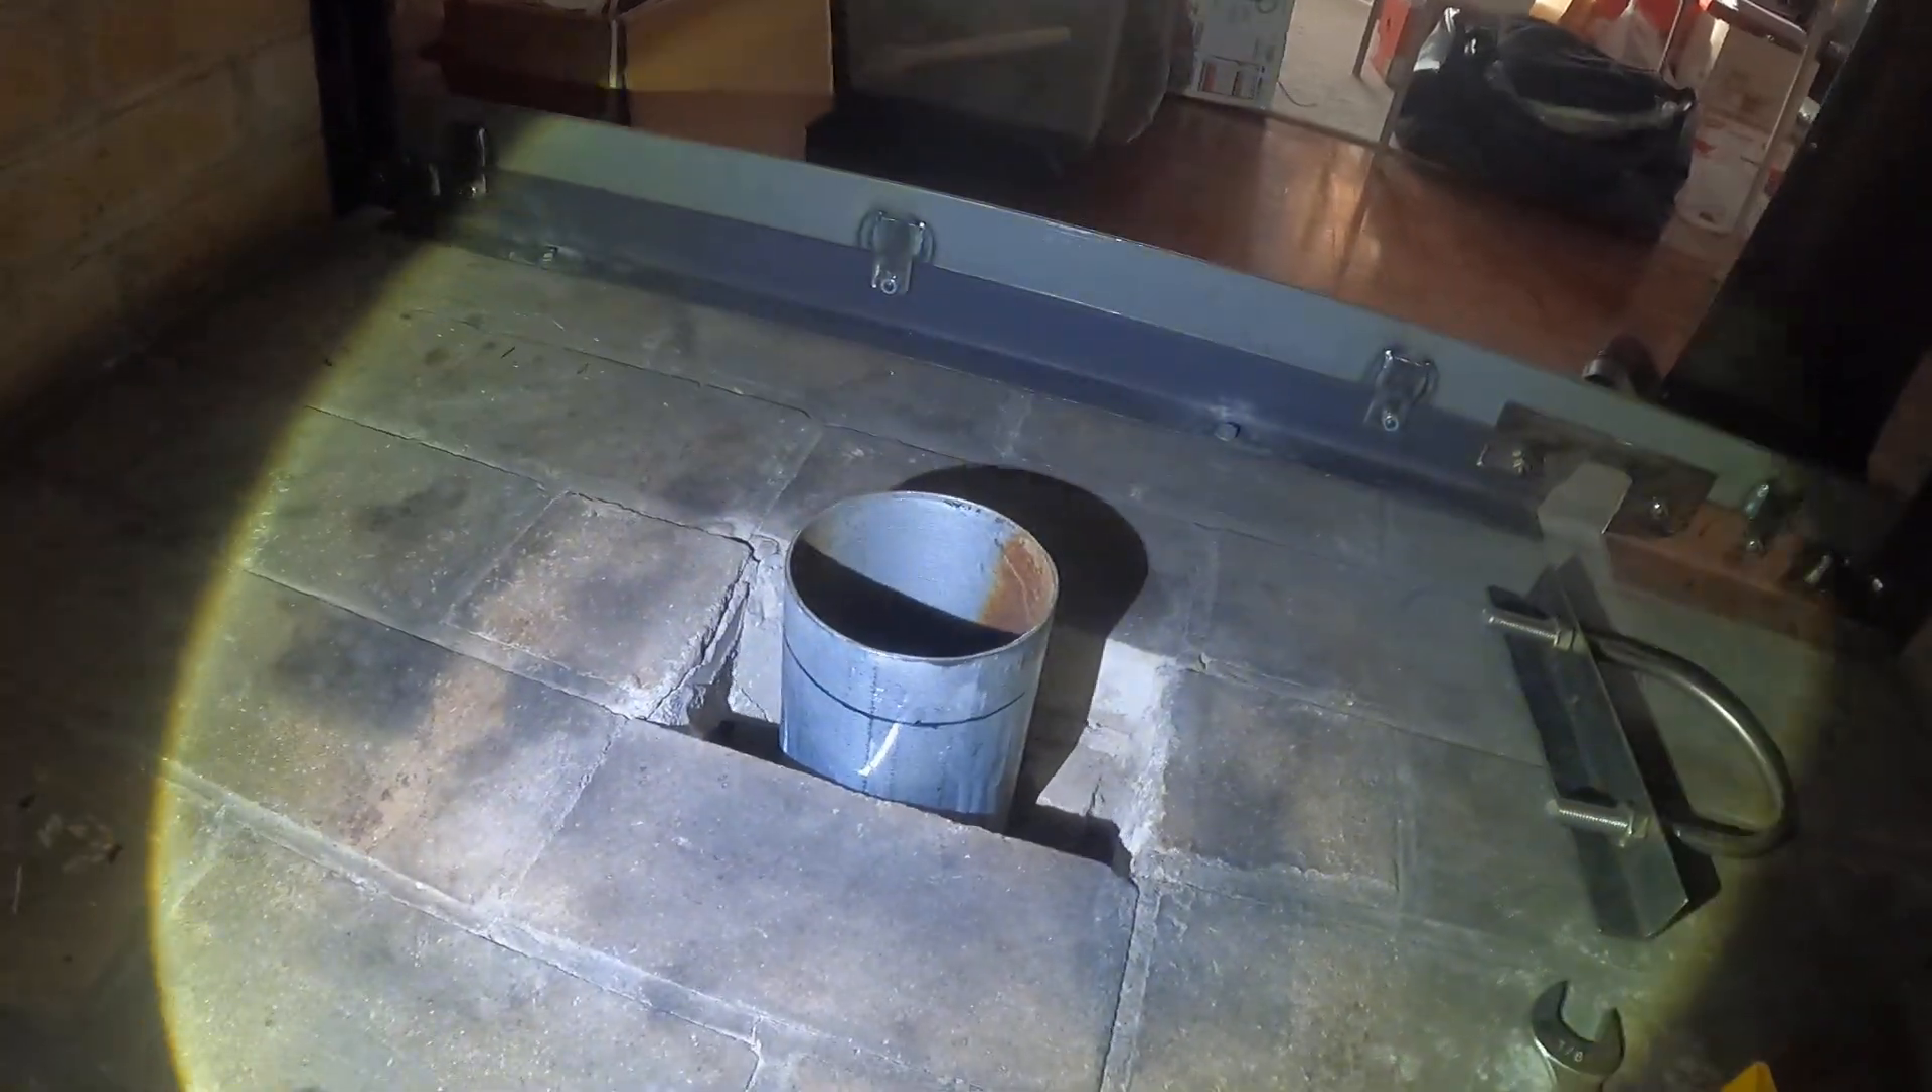Hello yes so we finished measuring the pipe and now it turns out that it's a little too high because when we put it in it's sticking up higher than it should be.